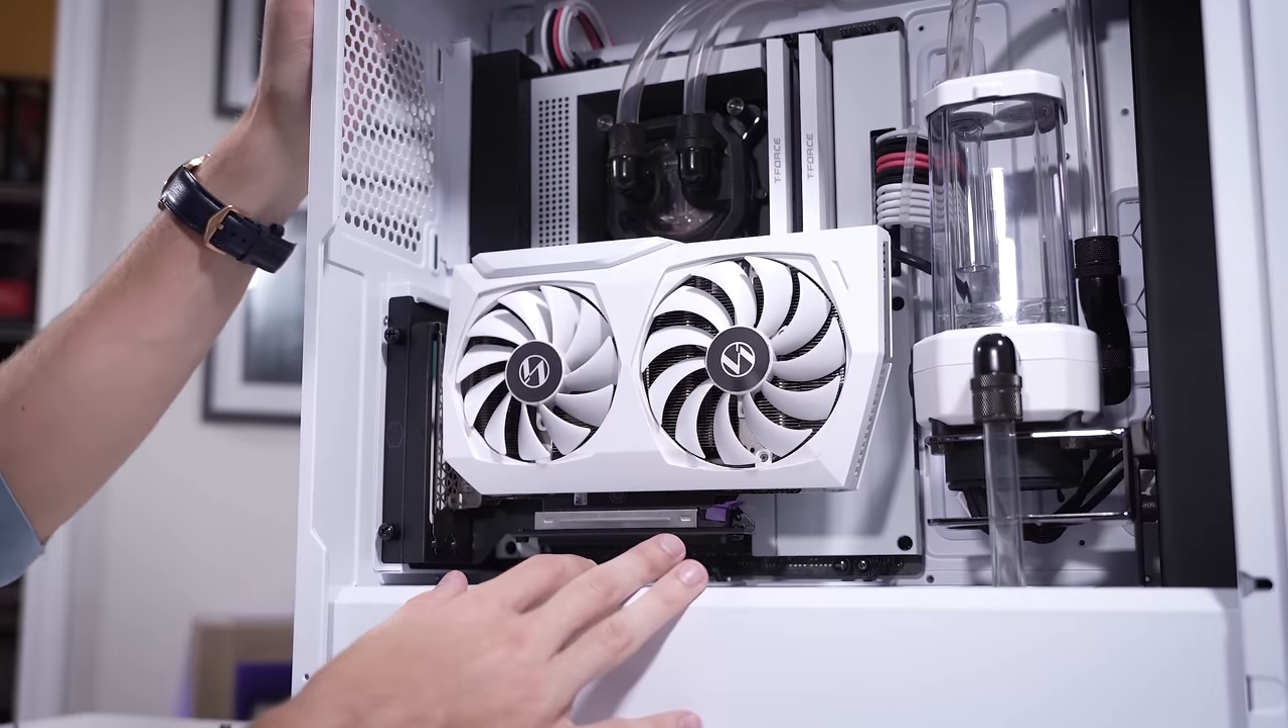We have just enough space between the reservoir pump combo and the card to be comfortable.